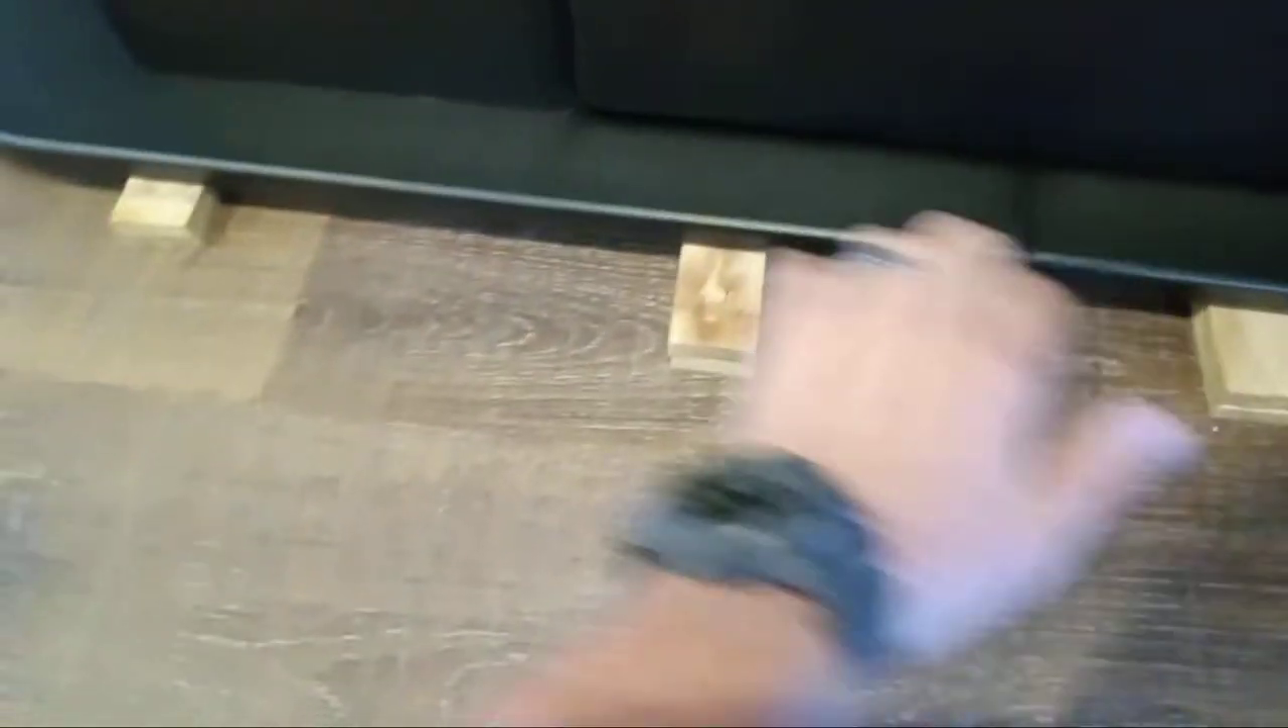So these are the shims that I use to make the aquarium level. They're in there pretty good. But these are obviously sticking out.